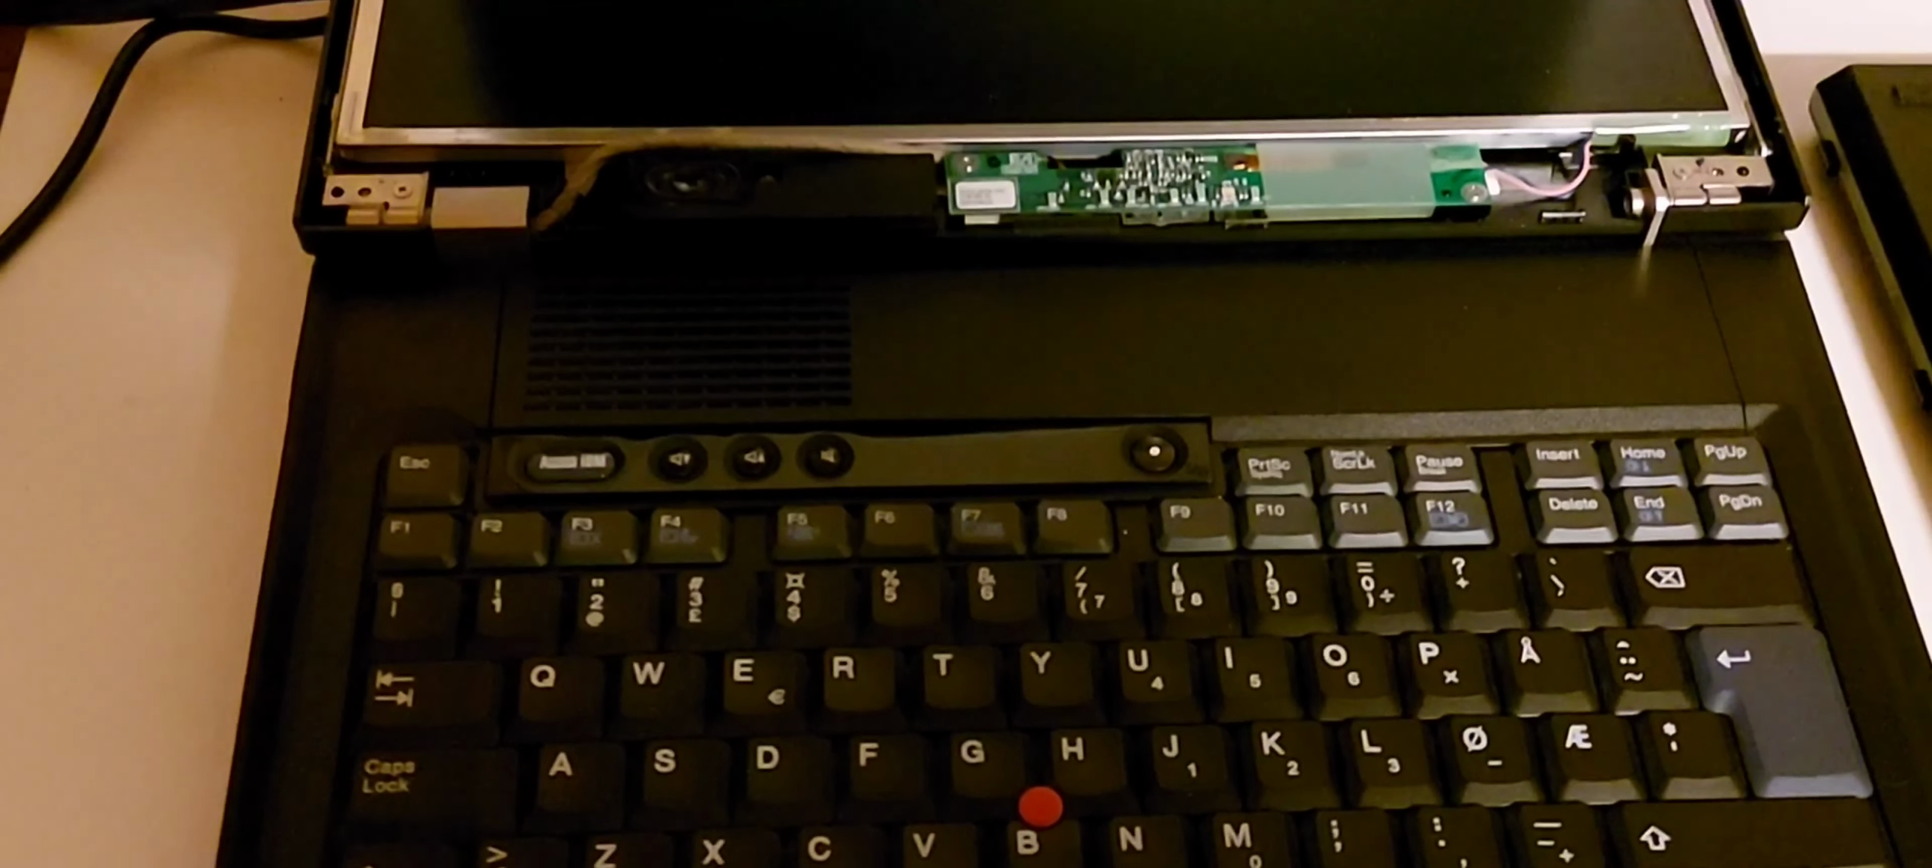Okay so I've removed the bezel around the screen and at the bottom you can see this PCB and this is supposedly the troublemaker on these models.